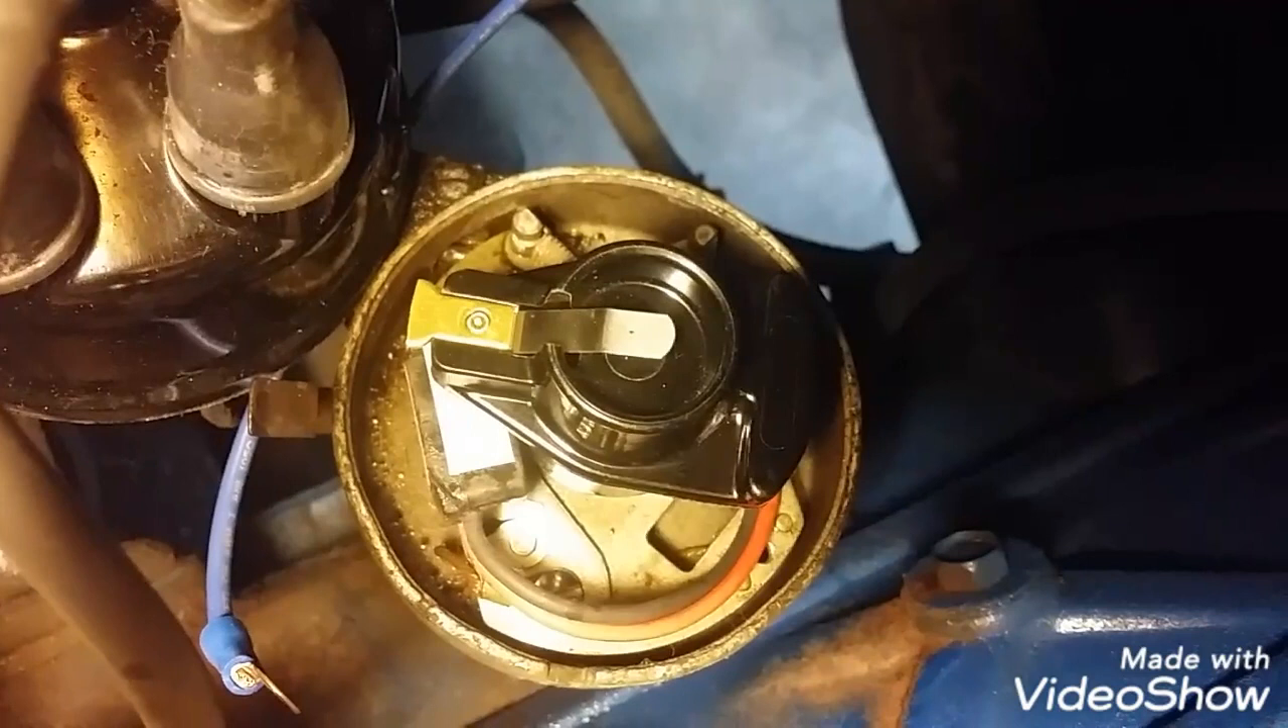Got the rotor back in, got everything set. Just got to hook the wires up and we'll give her a test ride.